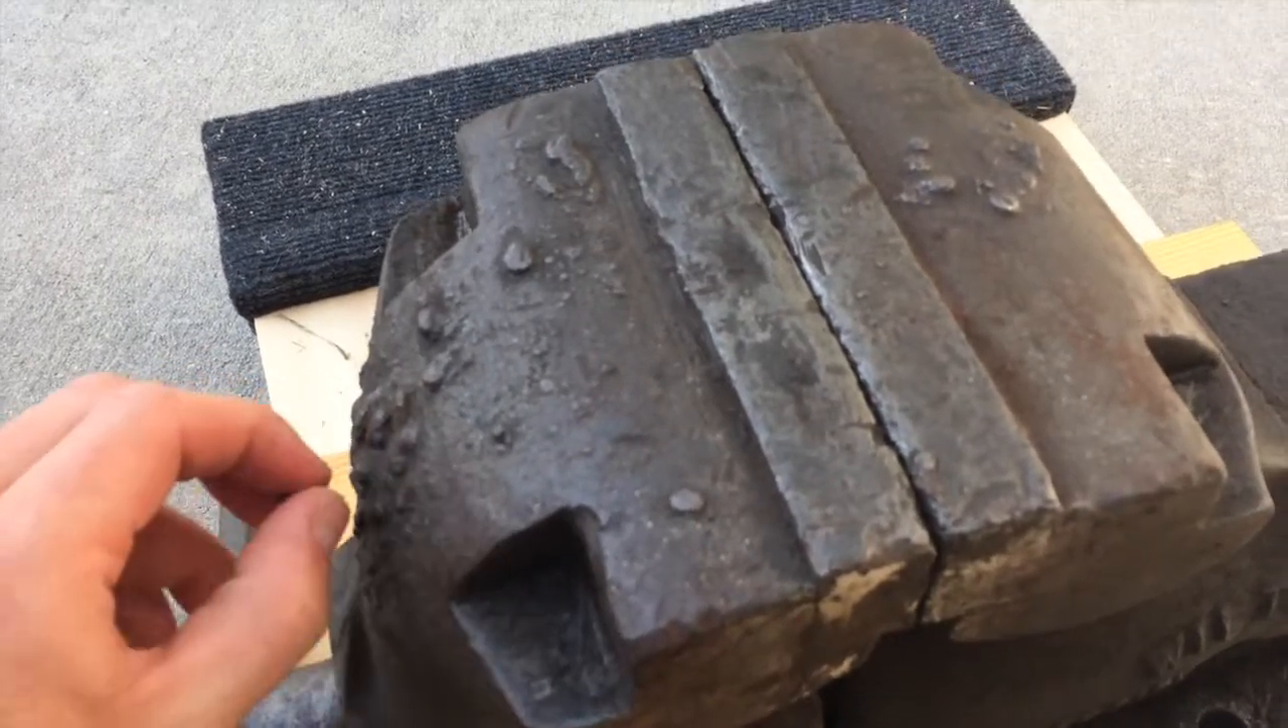The jaws meet, they line up evenly, but they do have quite a bit of wear.